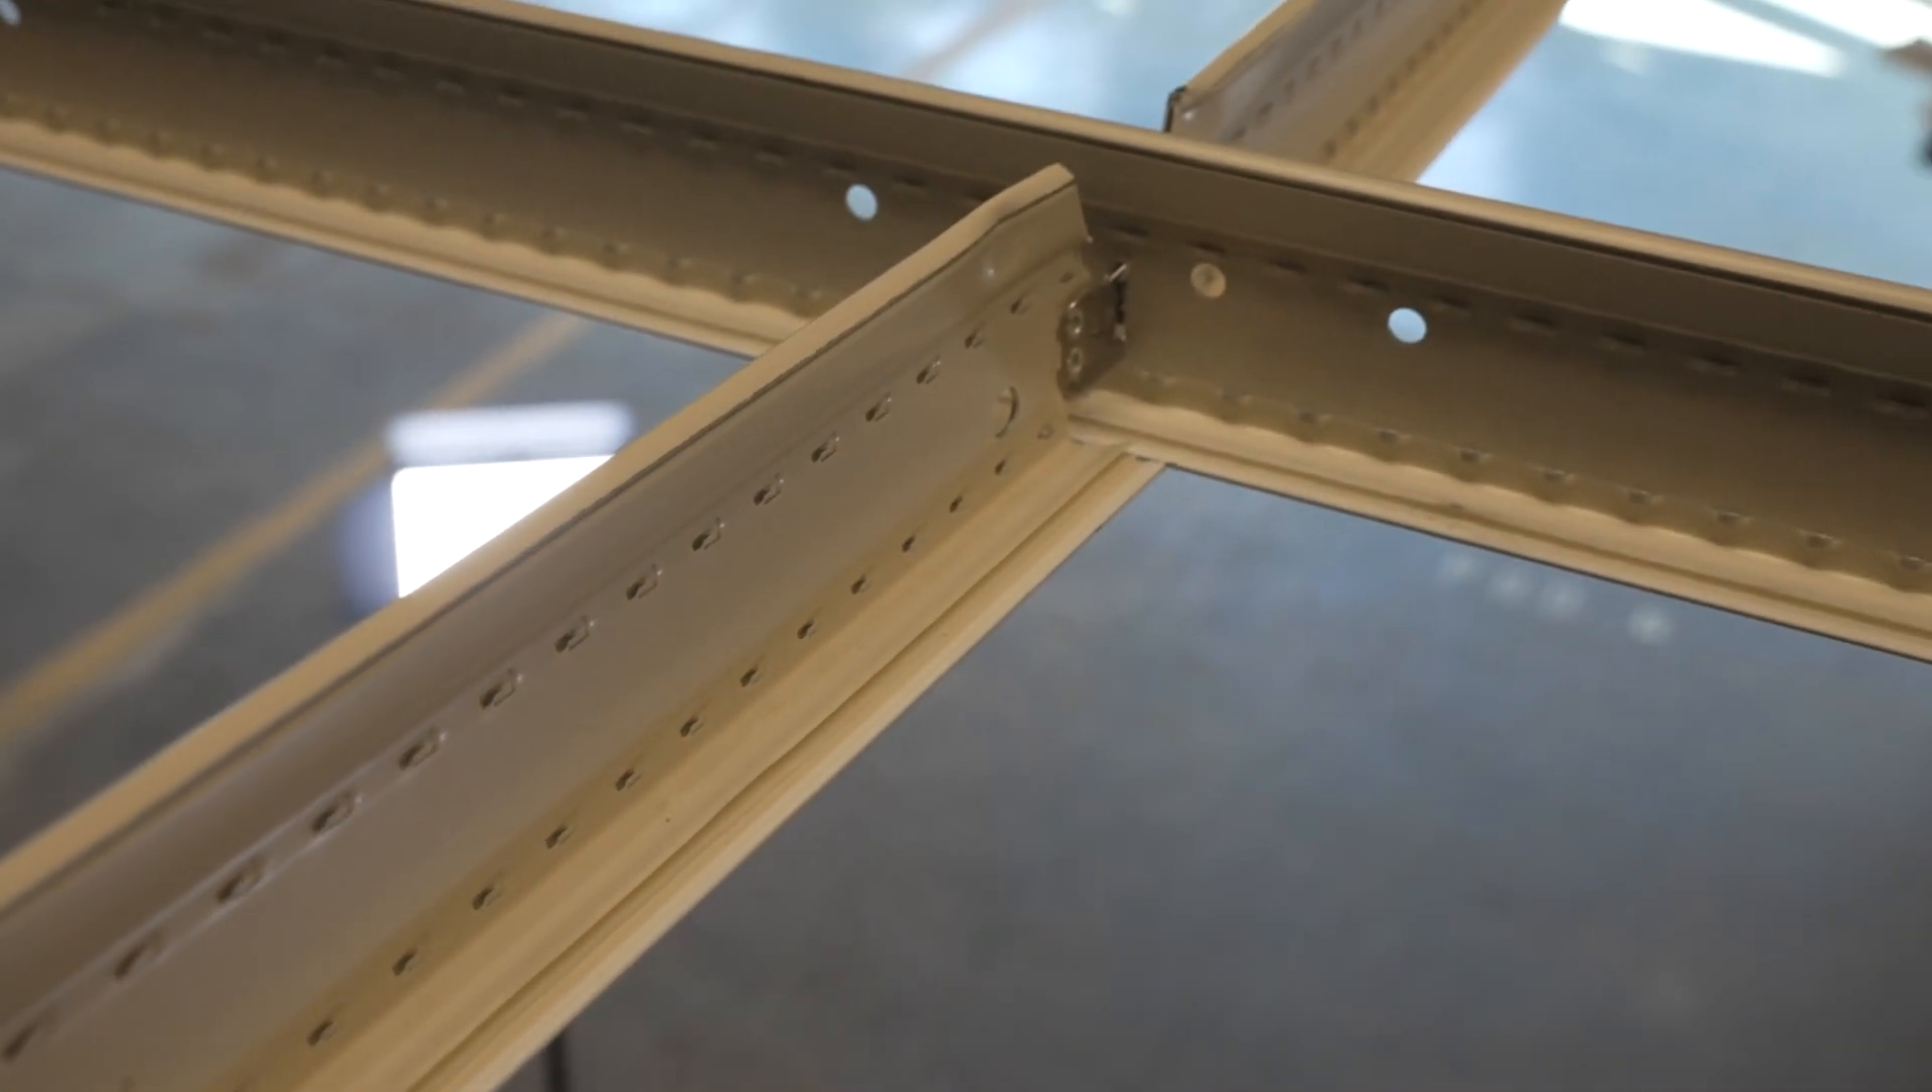Notice how clean the cross tee's gasketing matches up with the other main runner's gasketing.